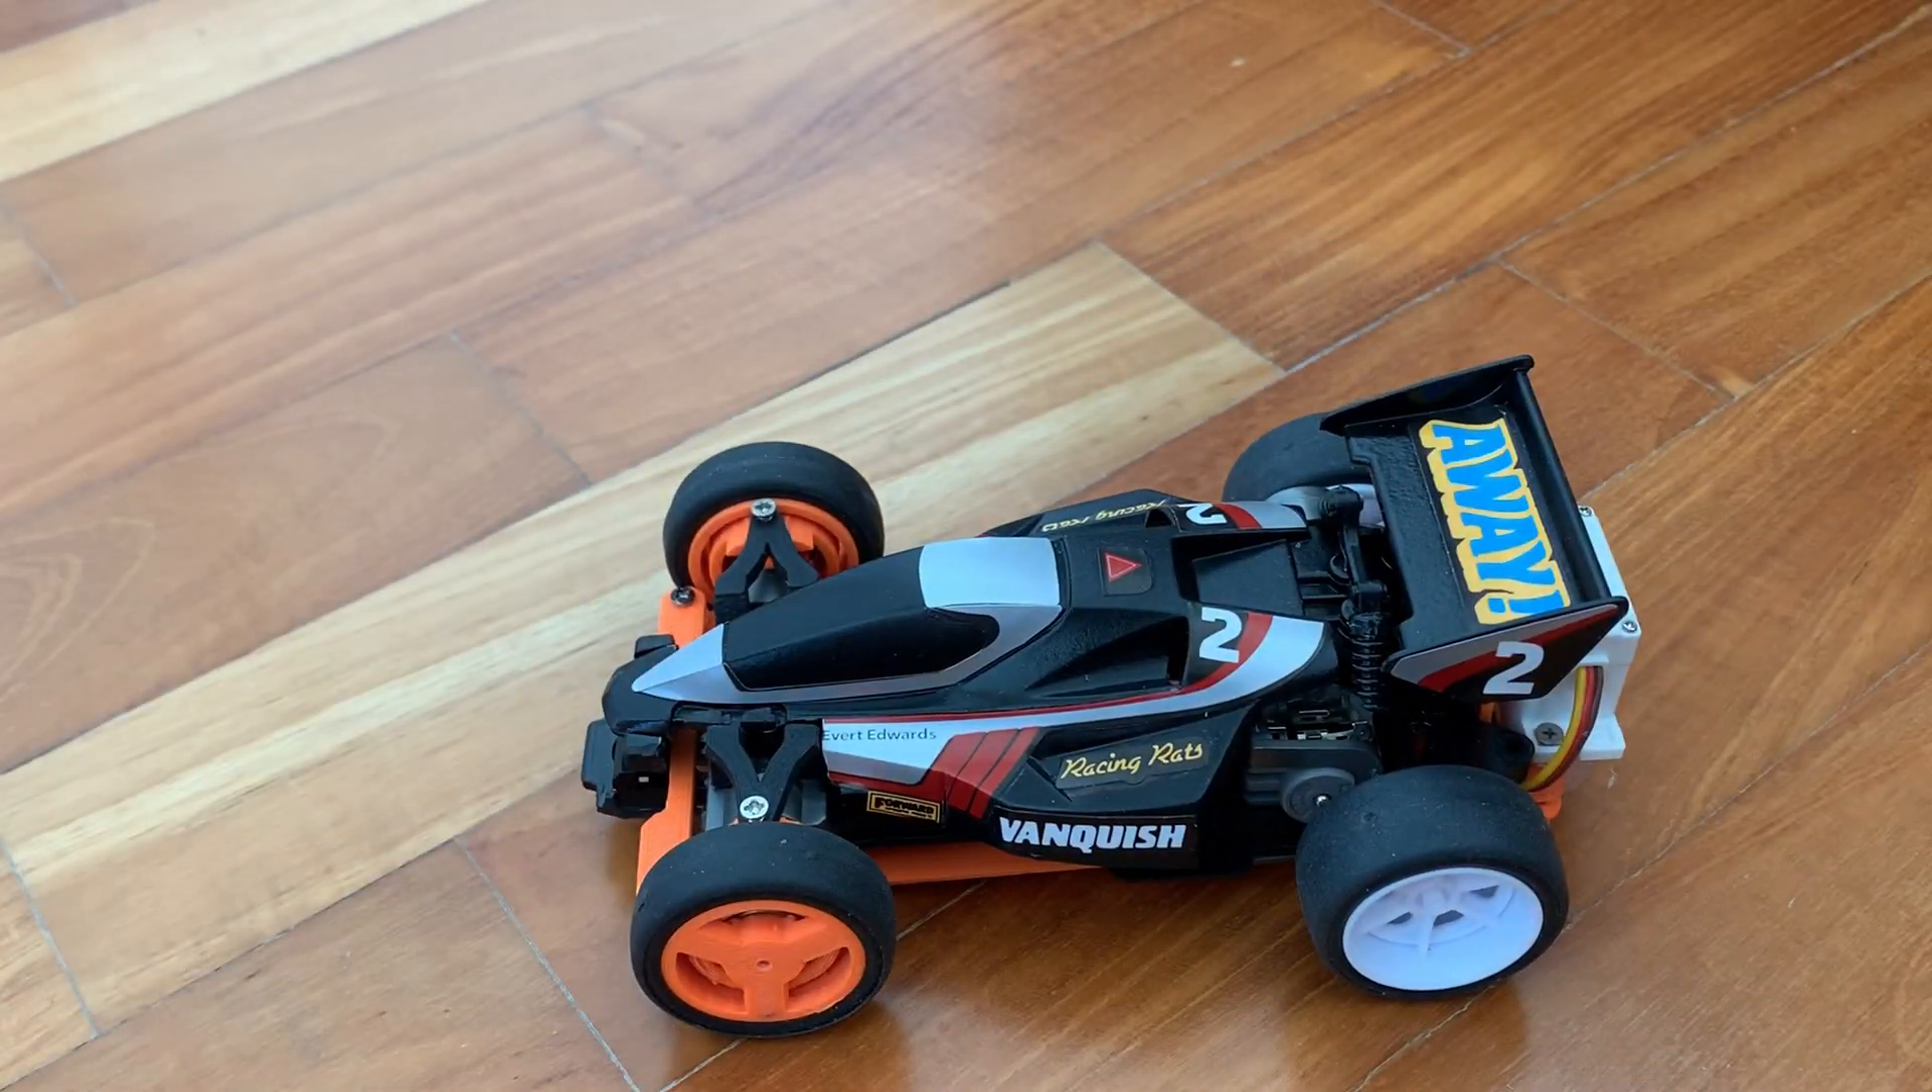Now that the body shell is secure we could put on the wing and that's done.